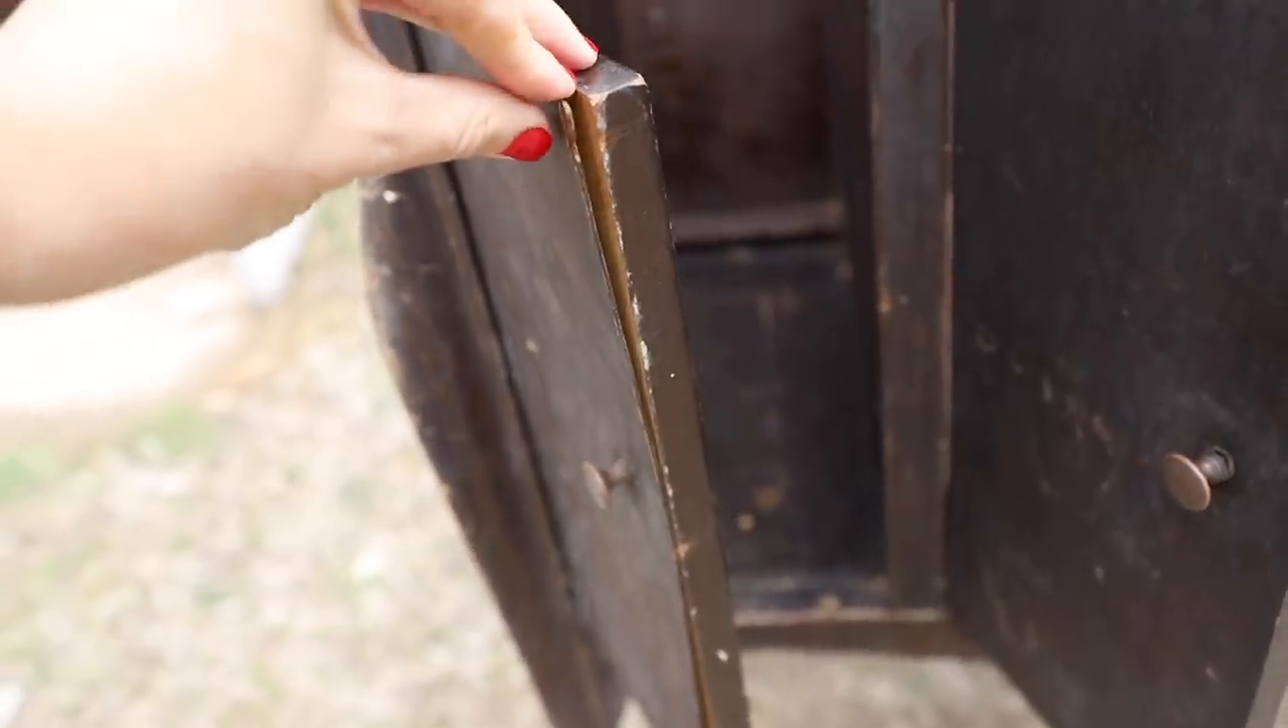Okay, so this is definitely a veneer. Like they have, it's a layer over the wood. Everything's in good shape except this one door is like lifting up right here.